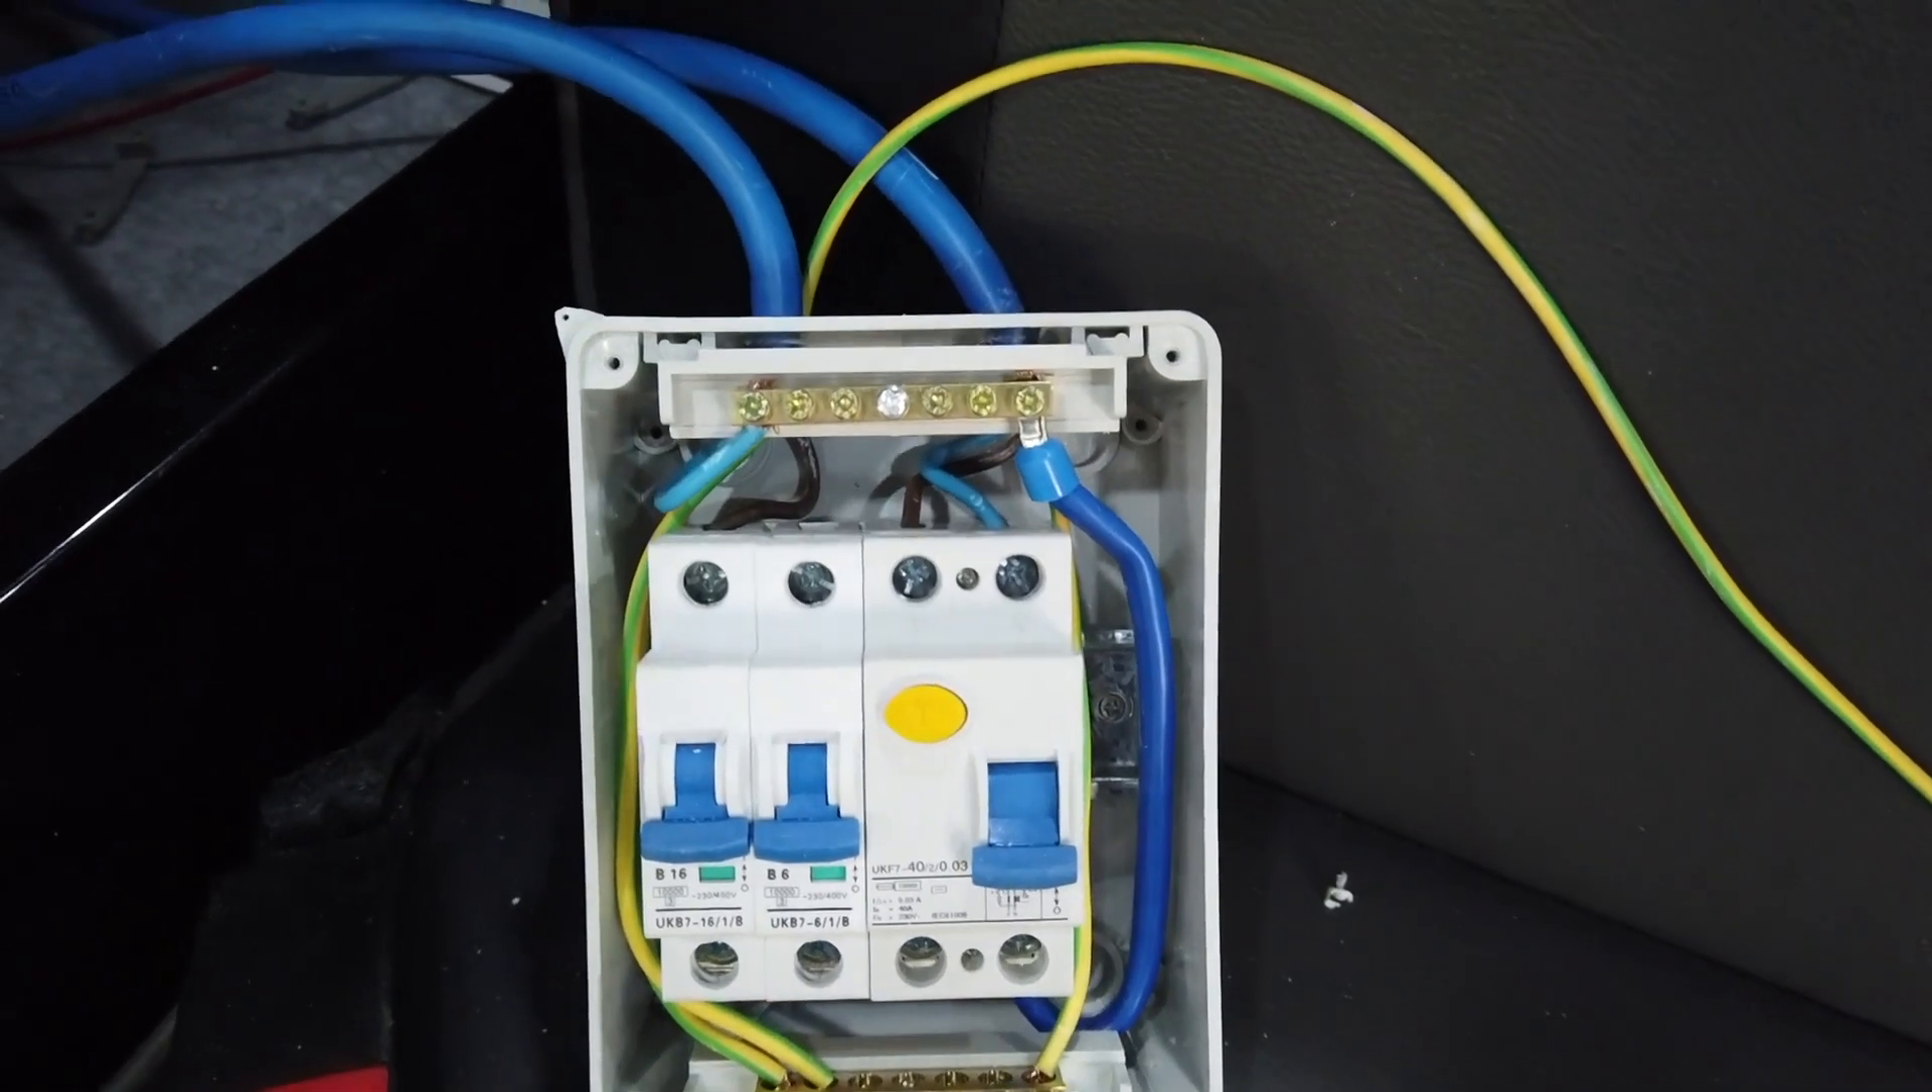This is my unit all wired up.